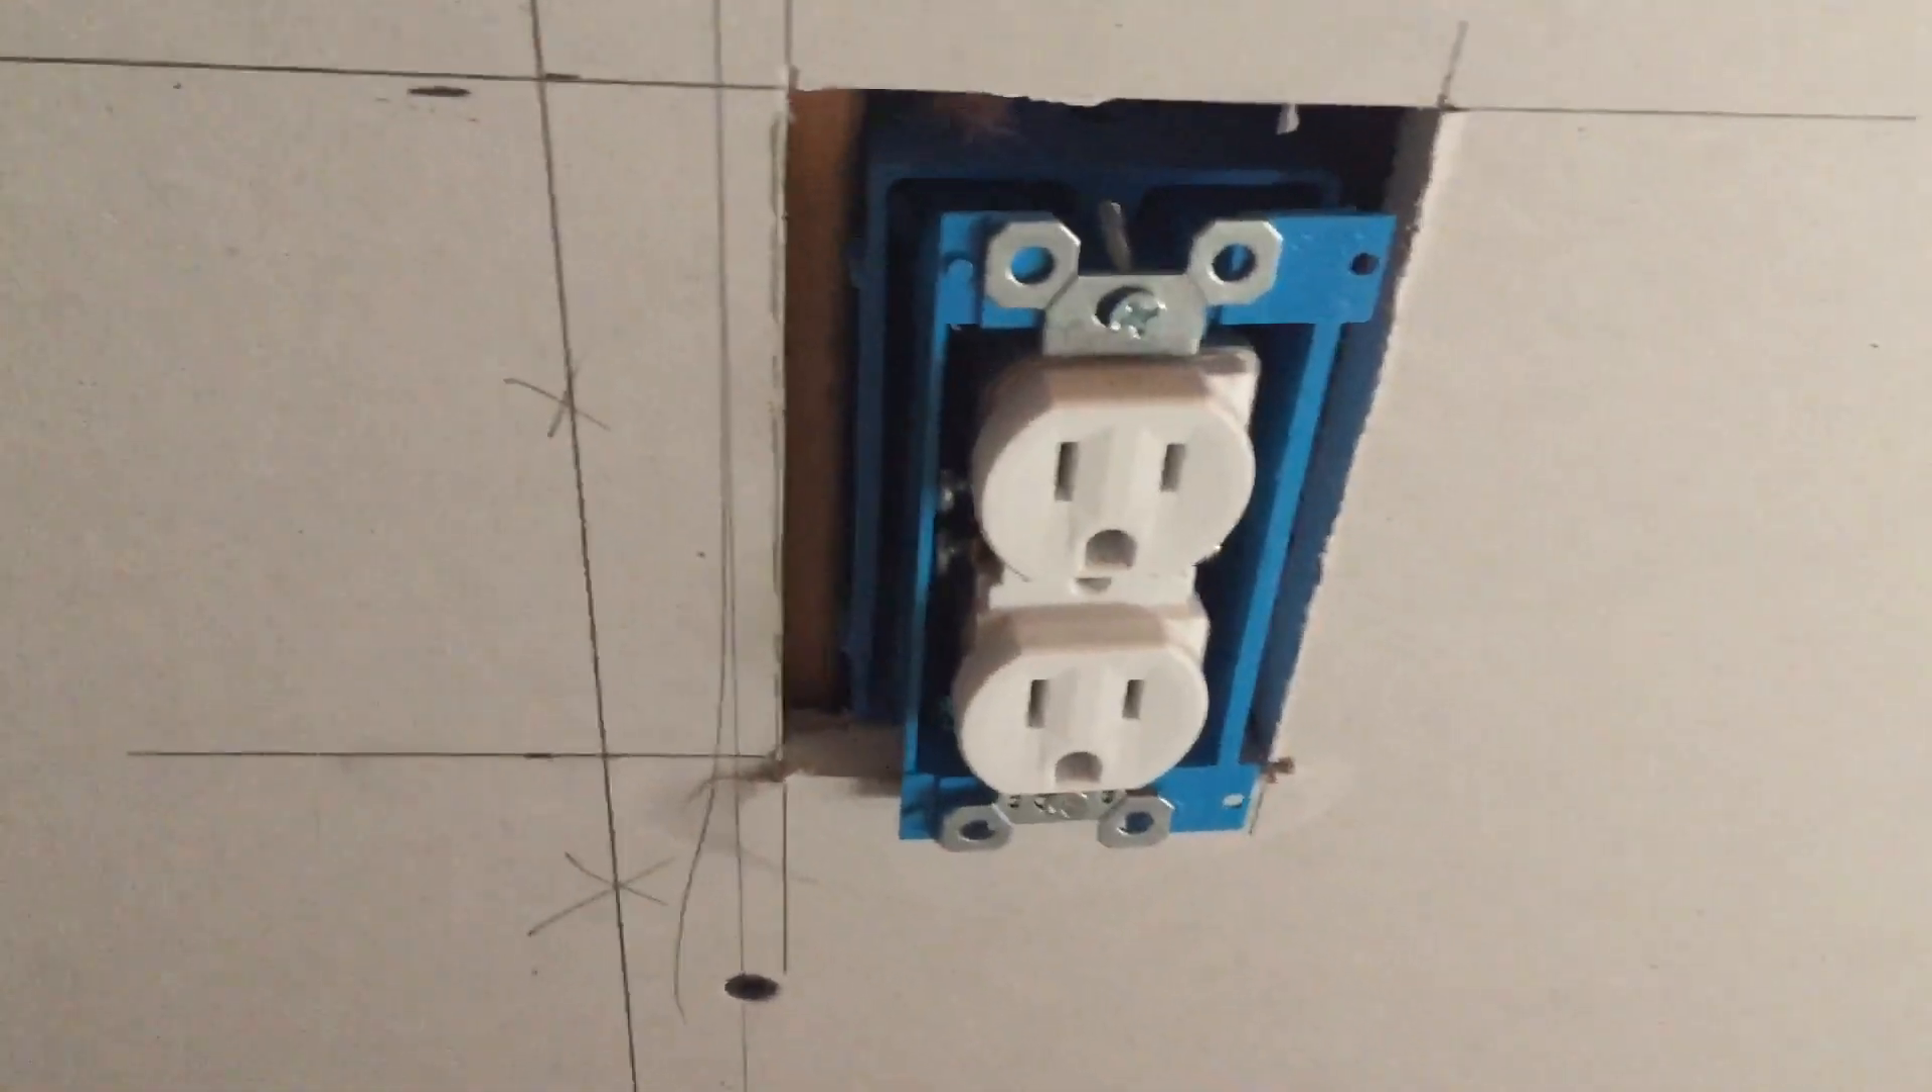But you'll see that some of these holes I cut a little bit big.